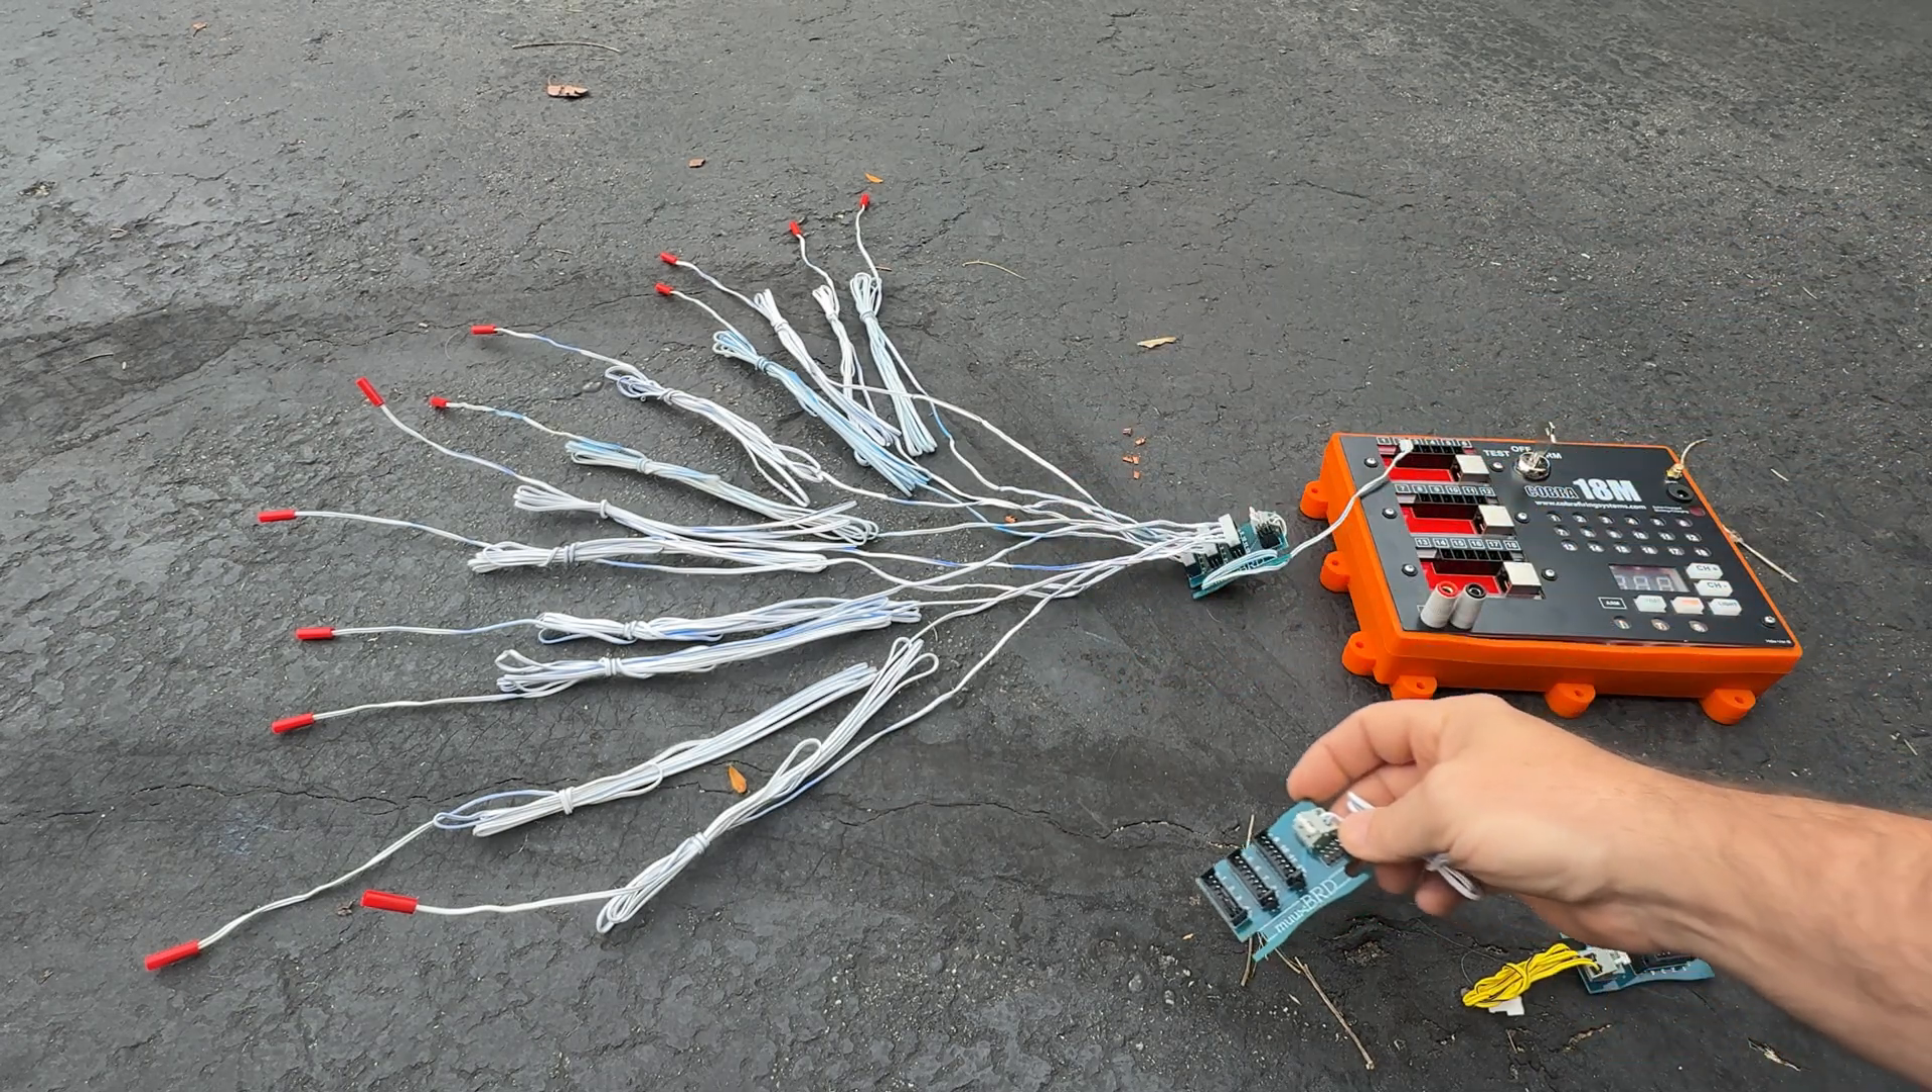What you see here is I have 12 e -matches connected to the MUX board quick split 12.